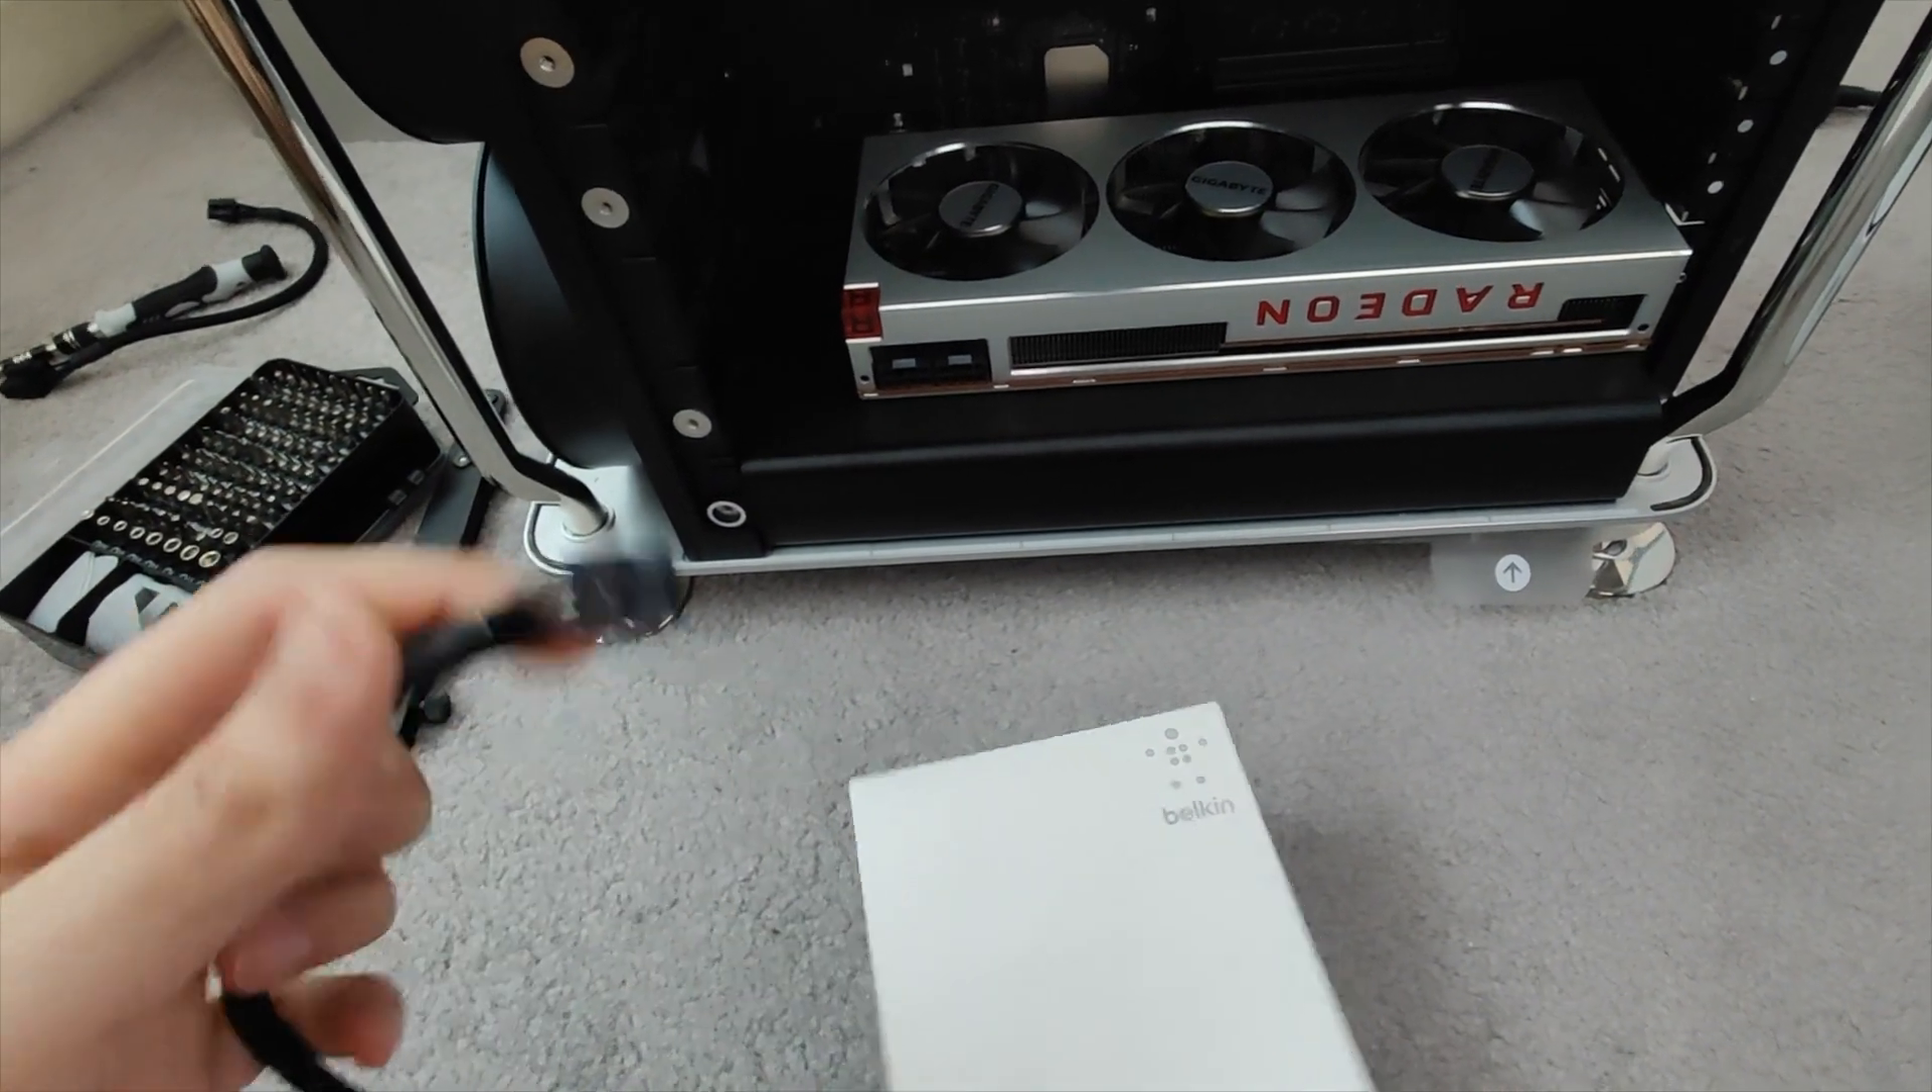Luckily enough this Radeon 7 Pro fits in the machine.